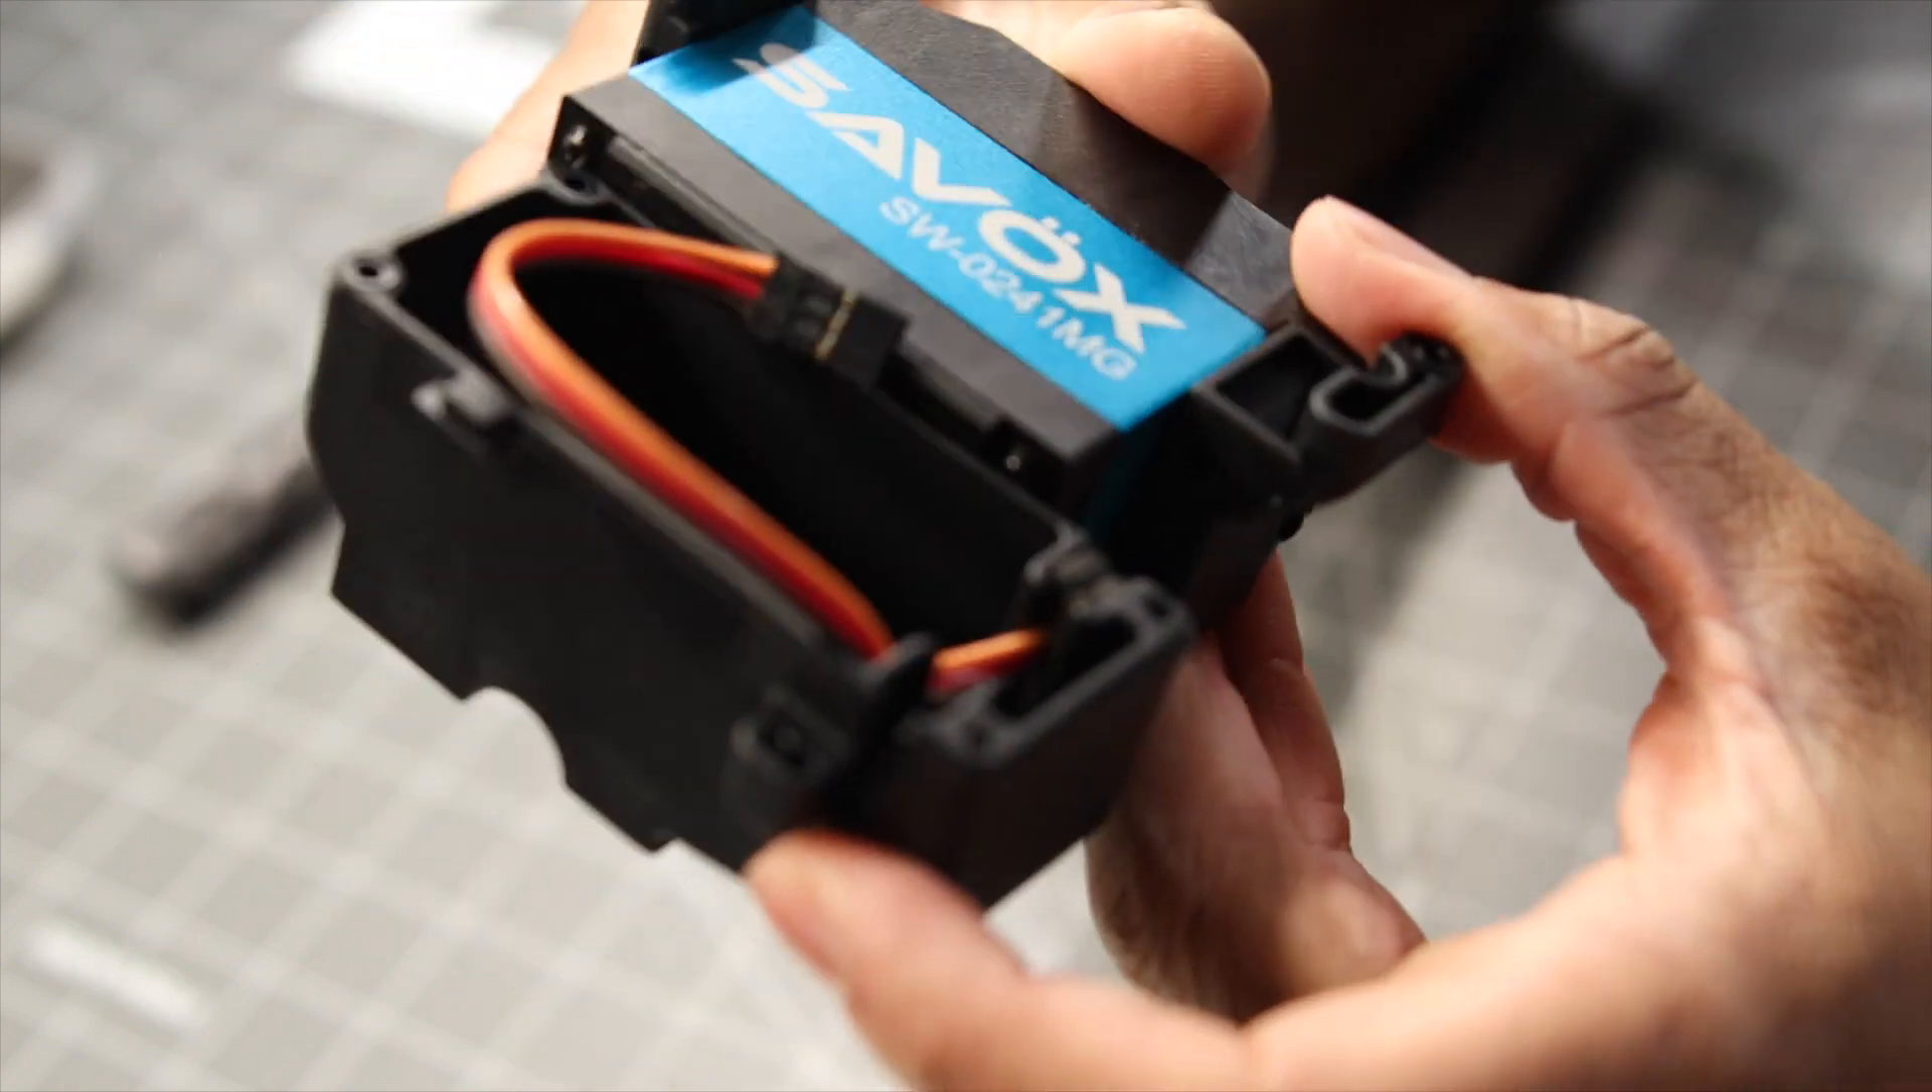And voila, viola or voila, however you want to say it, we've got the servo wire routed inside of where the receiver will go.